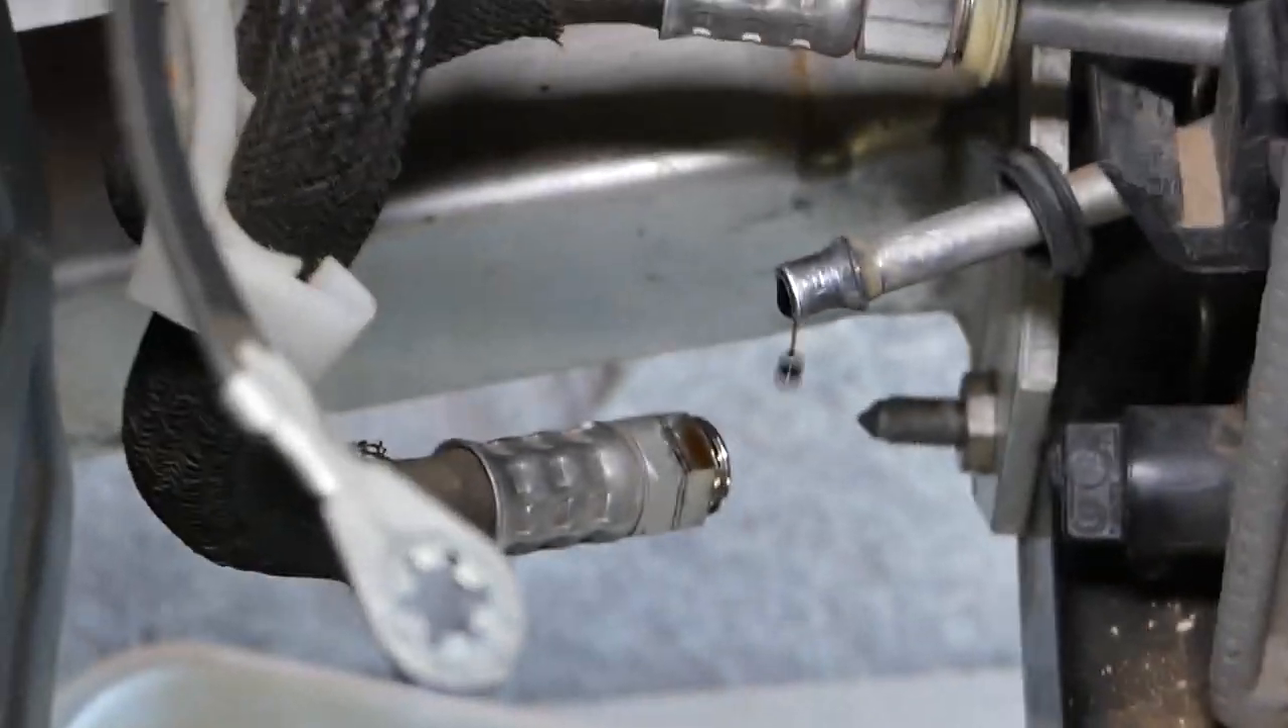So i already guys removed one of the transmission lines so i'll remove the second one show you how to do that.